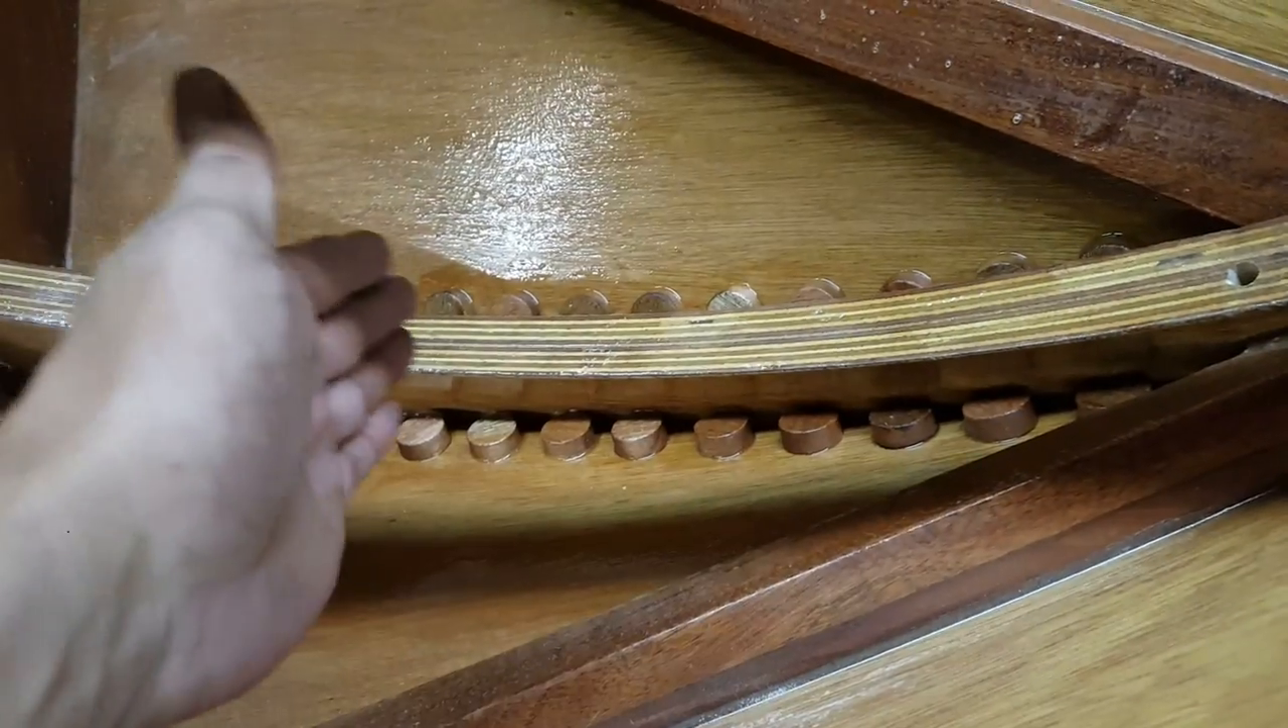All right so we now have all of our blocks glued in here these are our little round ones that we were making on the disc sander.